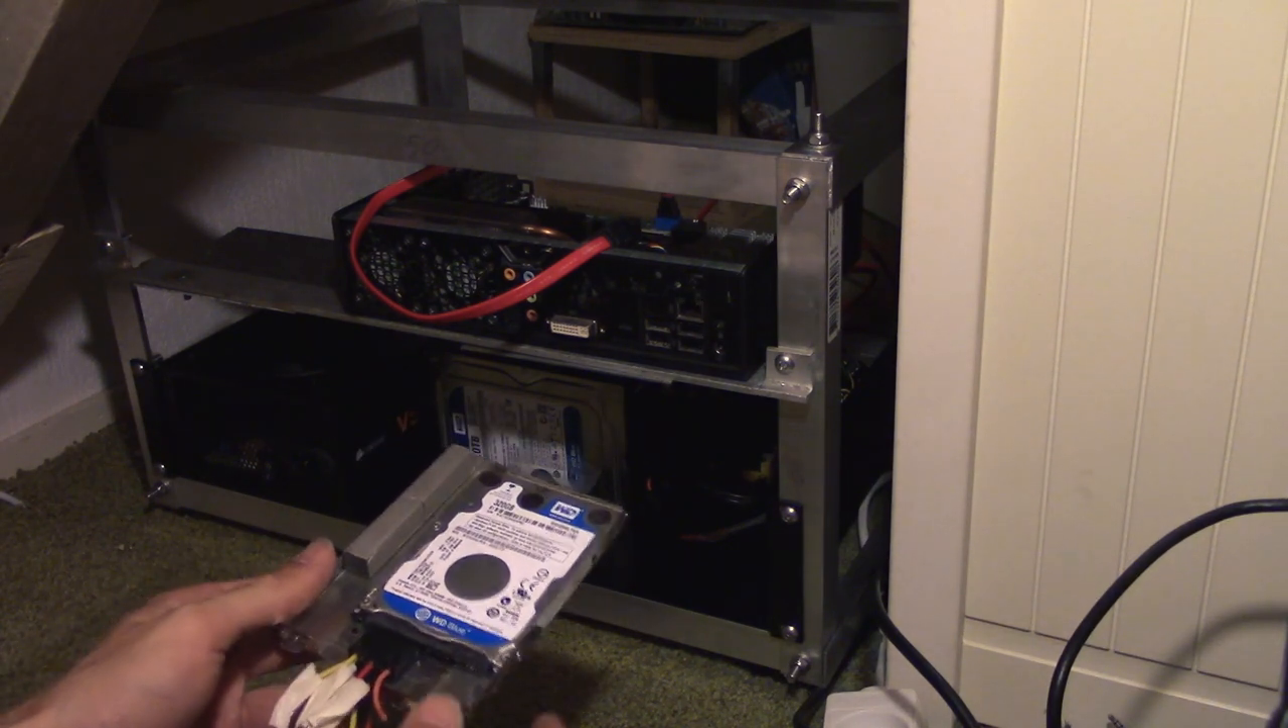And then, I also need the hard drive for it, because the hard drive of this server is not actually inside this server. So we need to put it in here.